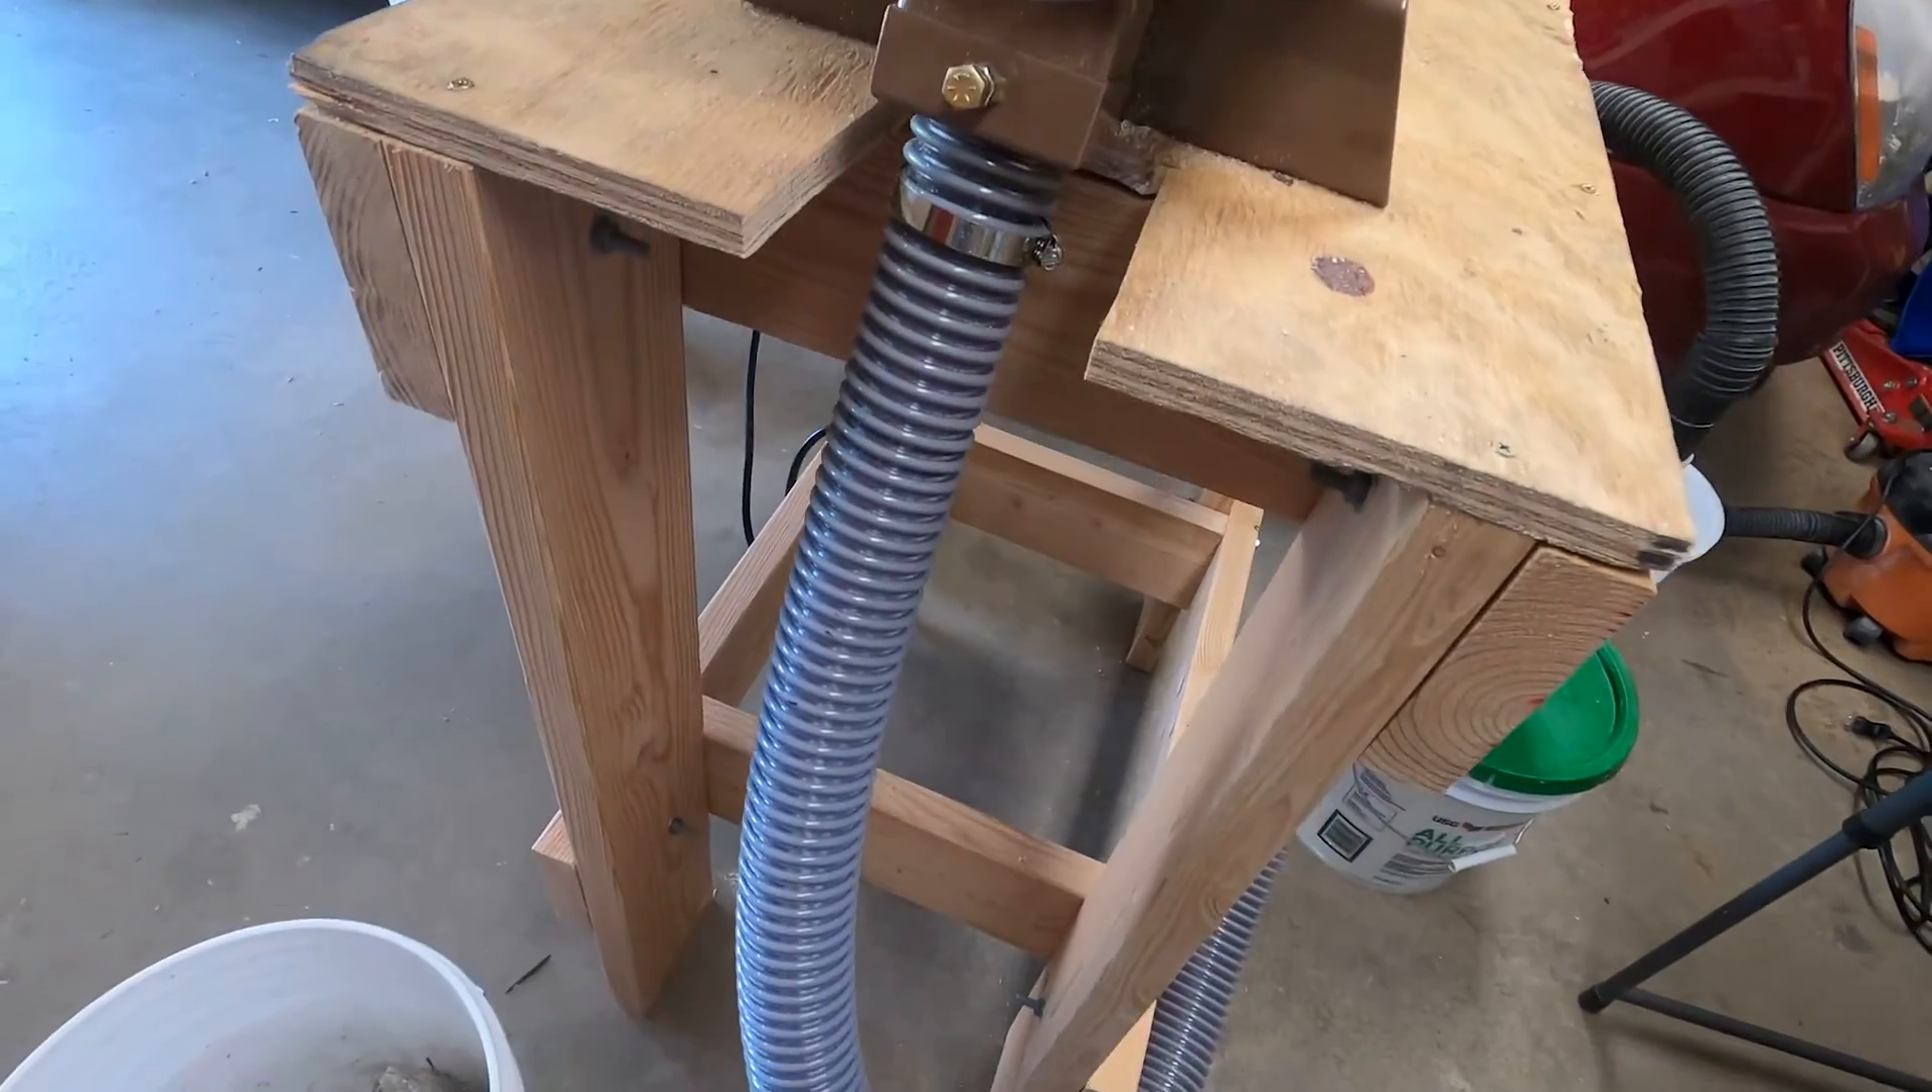I've got a hose hooked up.